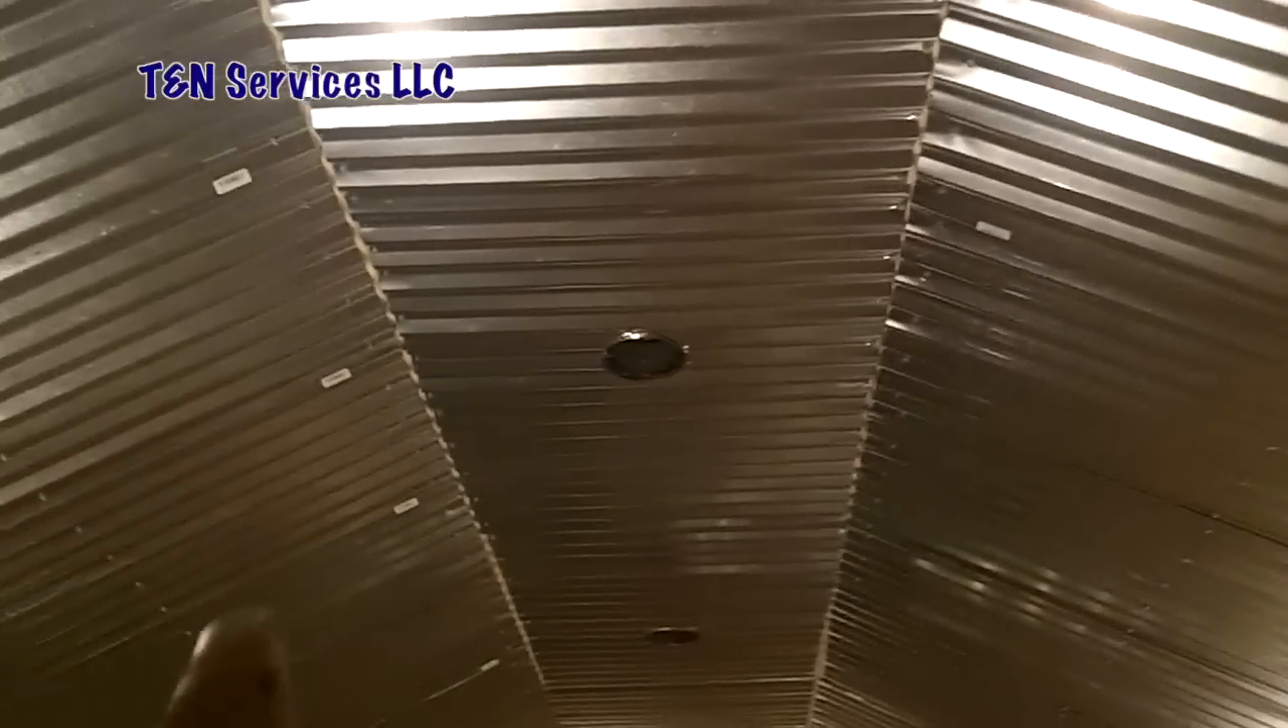All right well the ceiling is done I just have to pick up the trim pieces right there where the seams are over there.